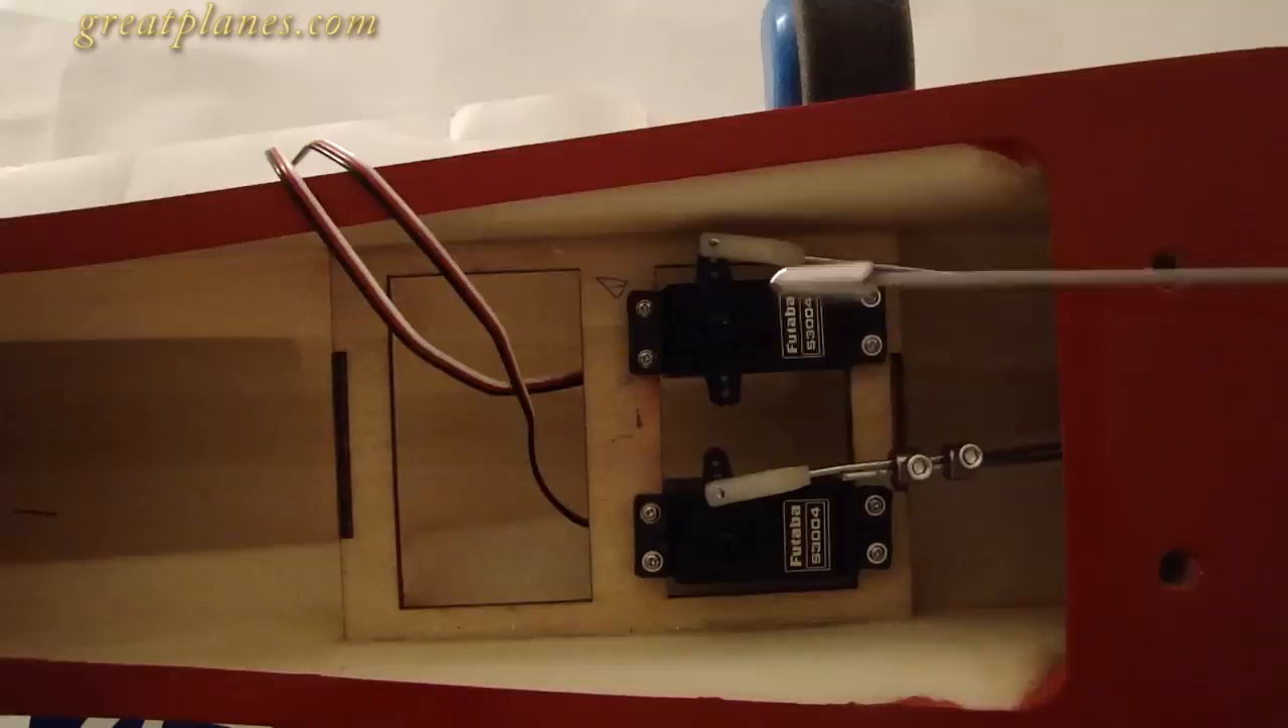We have the elevator and rudder servos installed.